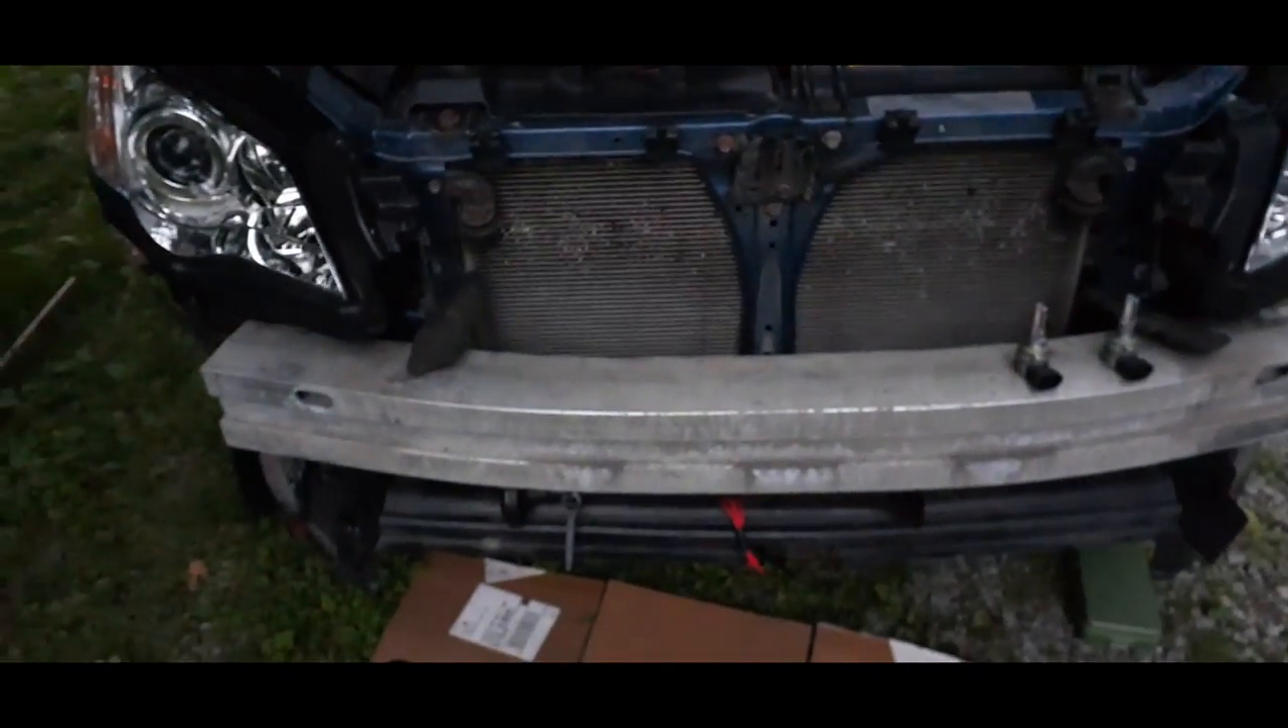Now as you can see I have the front bumper off.